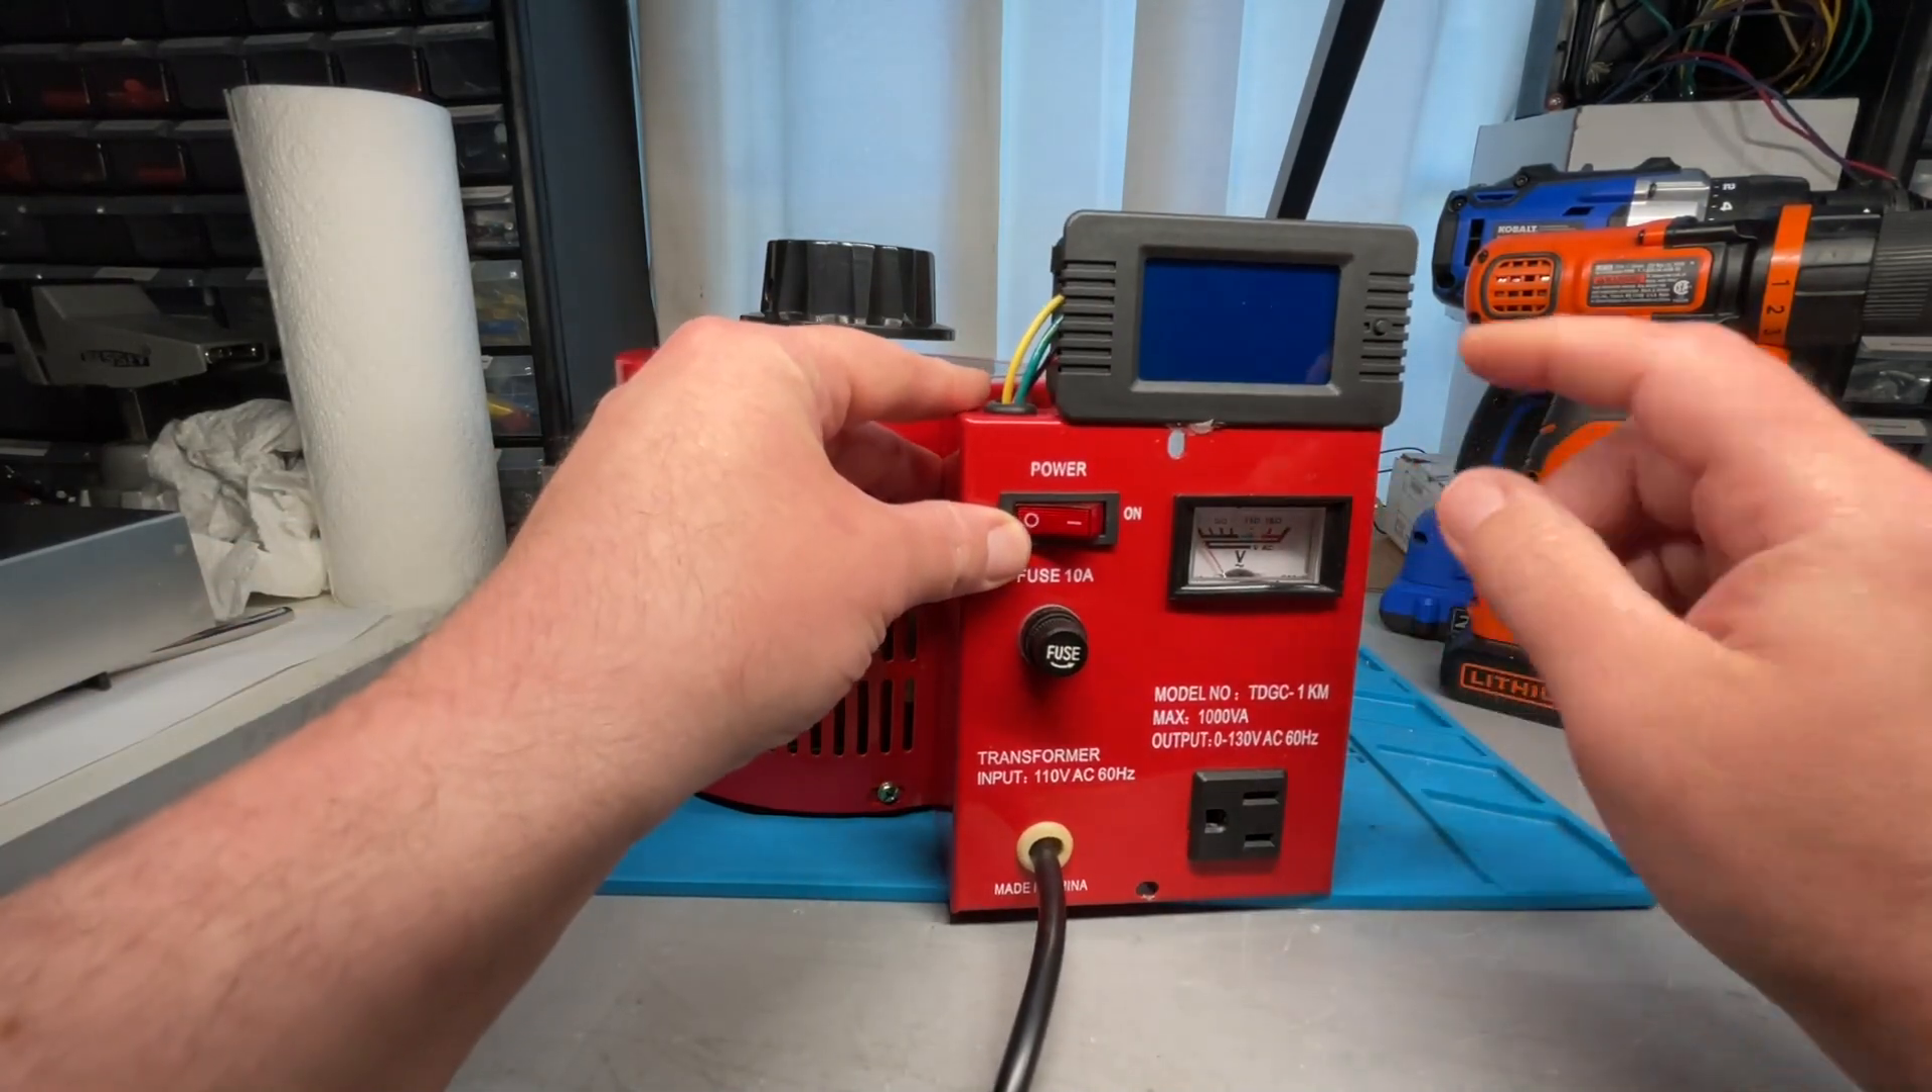So i hot glued the meter to the top of this uh front panel here.